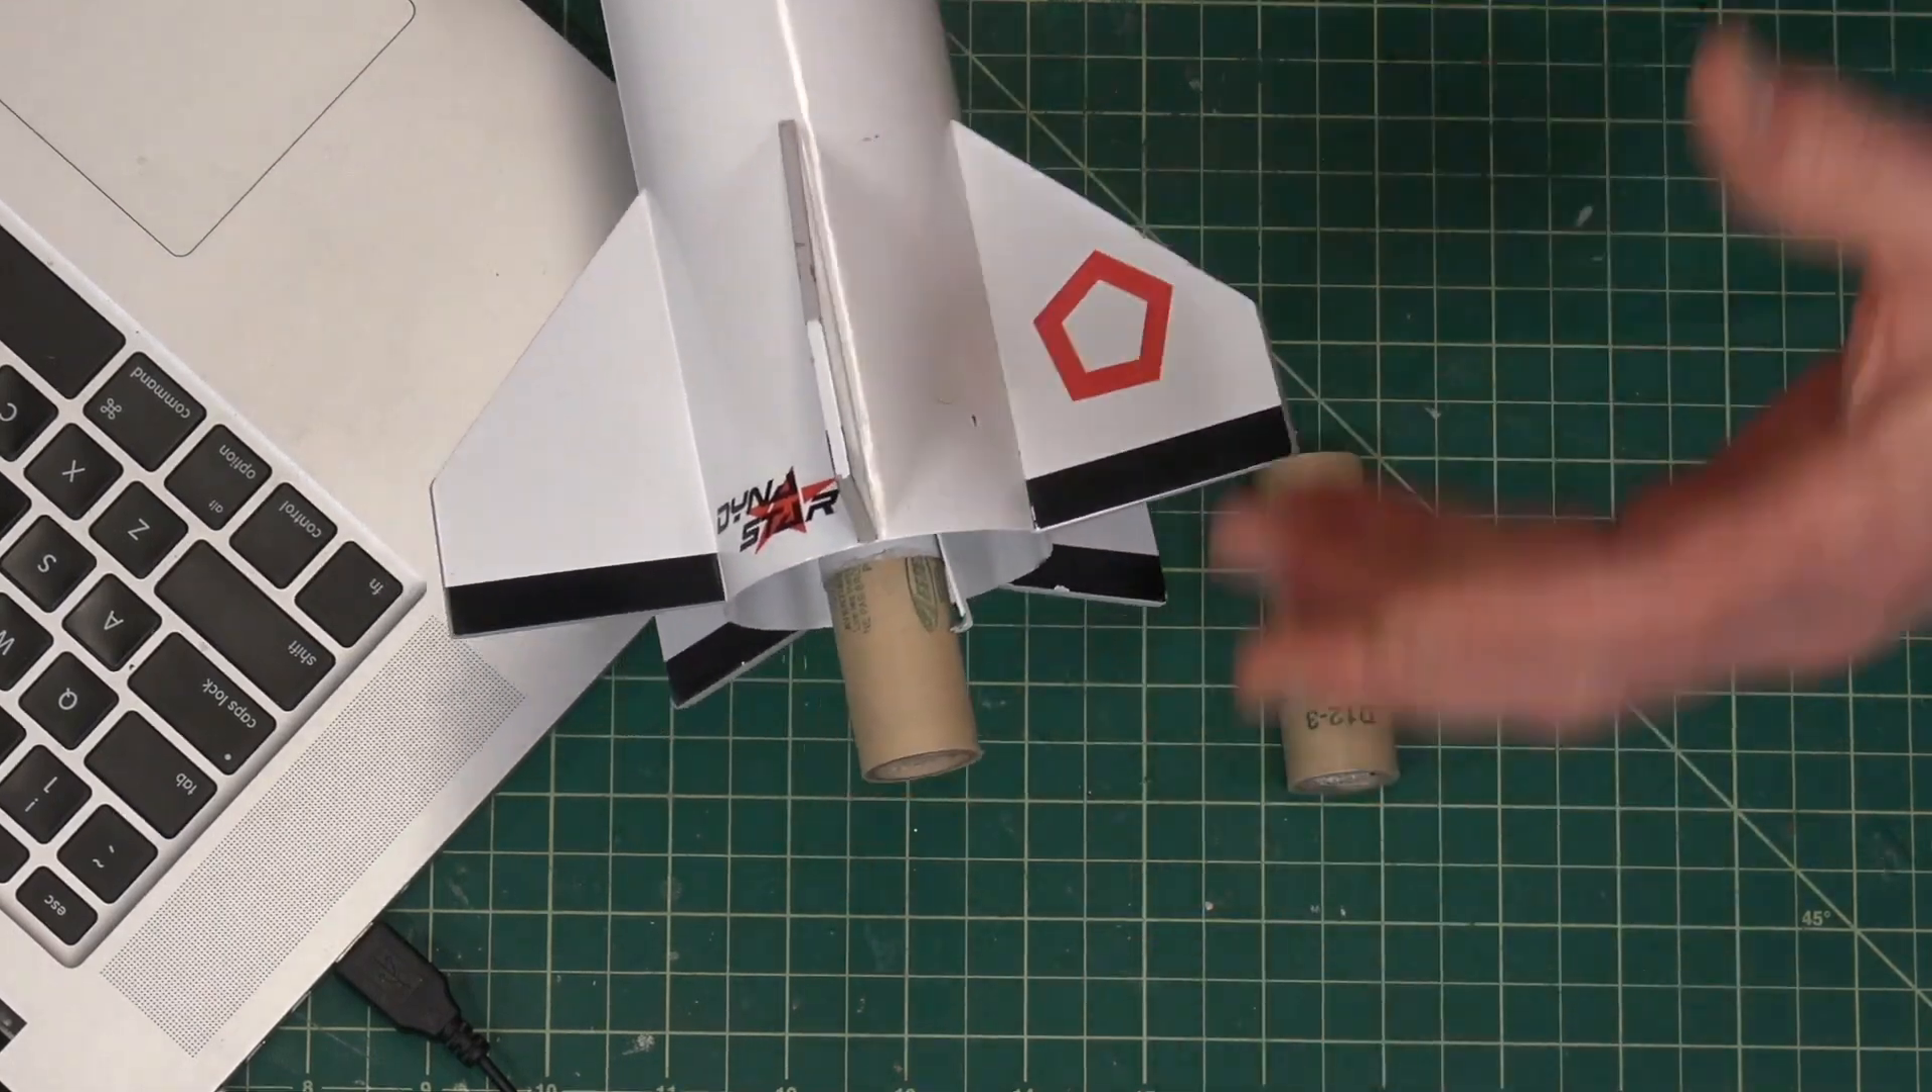Because this one sticks out so far, I would probably lean against using it.